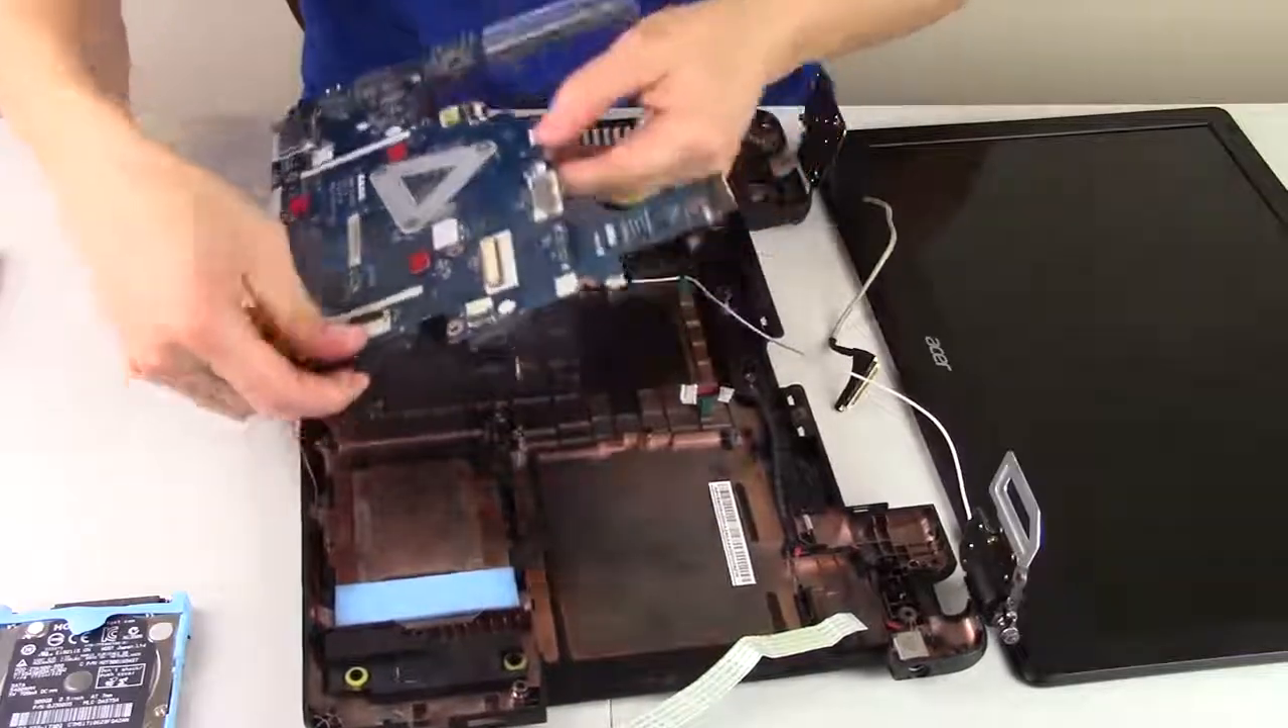So we have the motherboard out.